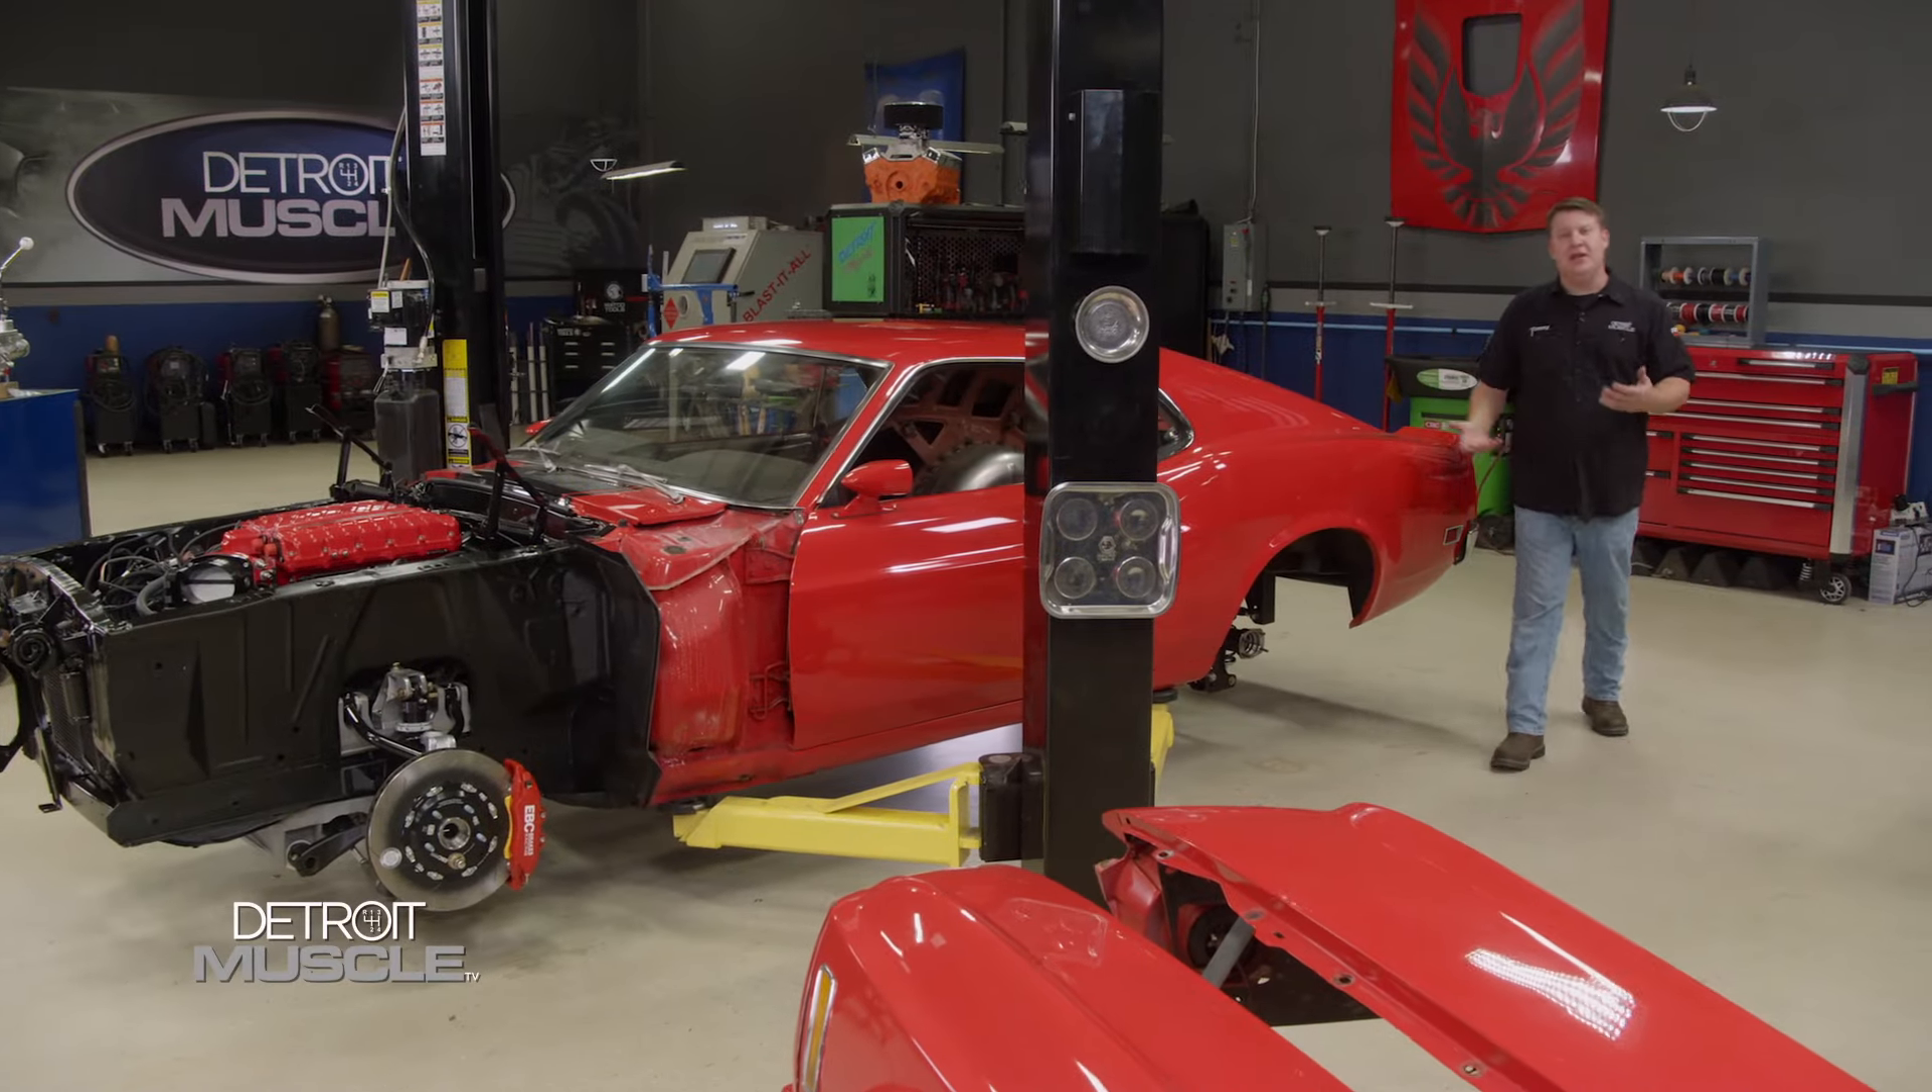Well, we got our engine in, and it's off to the transmission.